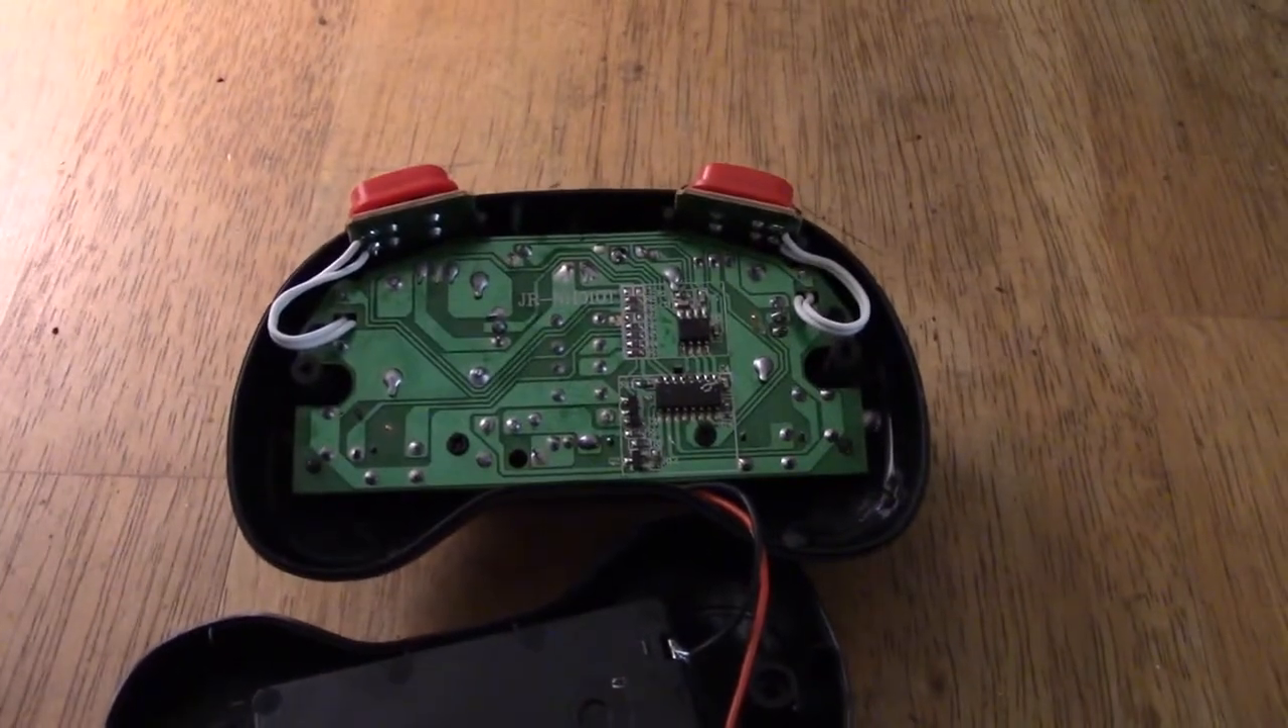There we are, that's the transmitter opened.